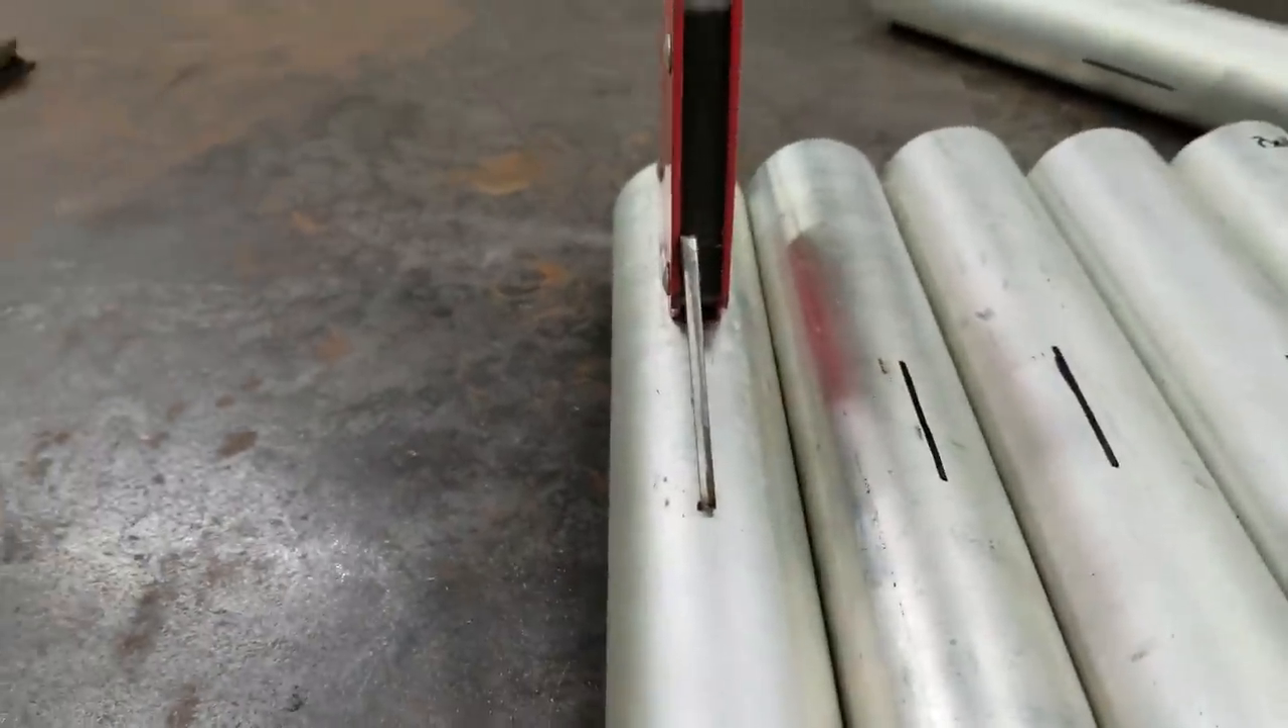Alright, I've got my tubes marked. Now I've got to weld my little brackets on that holds them on.